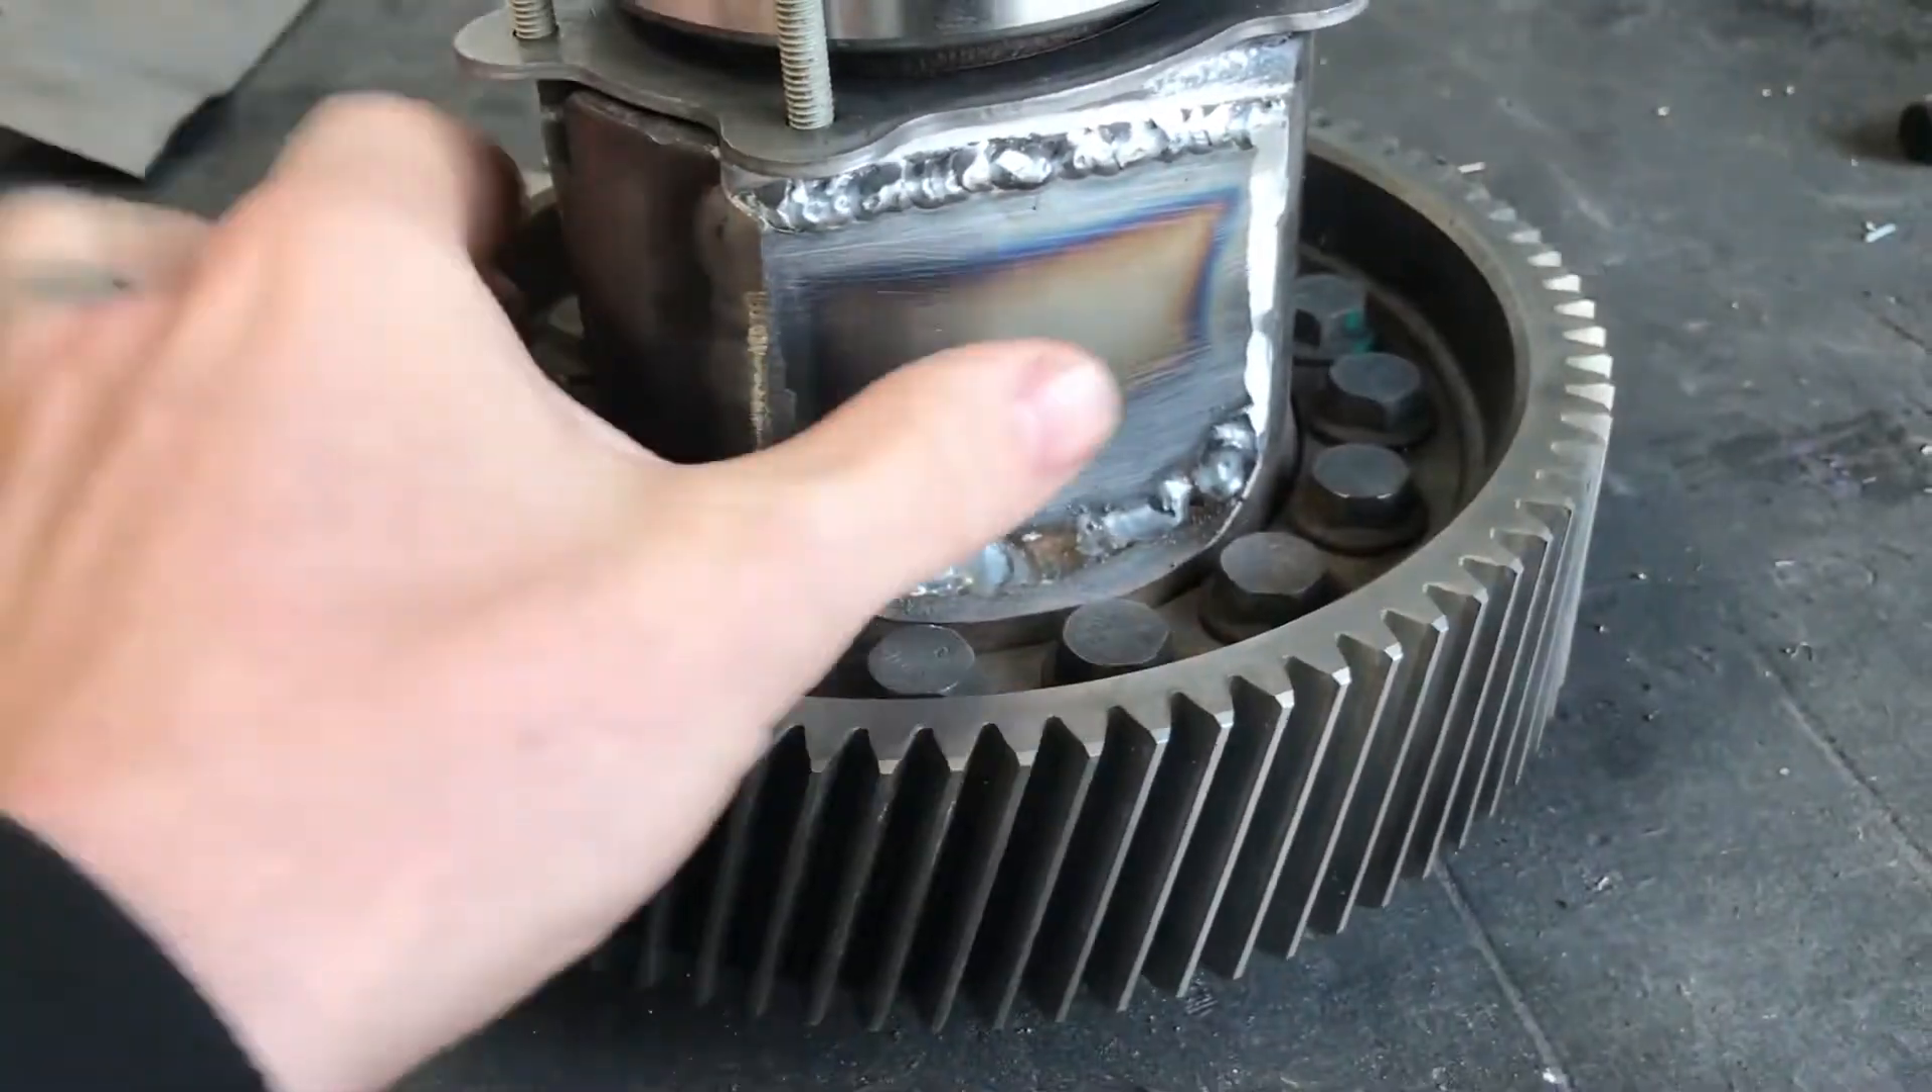So as you can see welding is done and finished I've put this protective plate over the front just in case it gives up it won't chuck bits of weld around the inside of the Tesla gearbox.